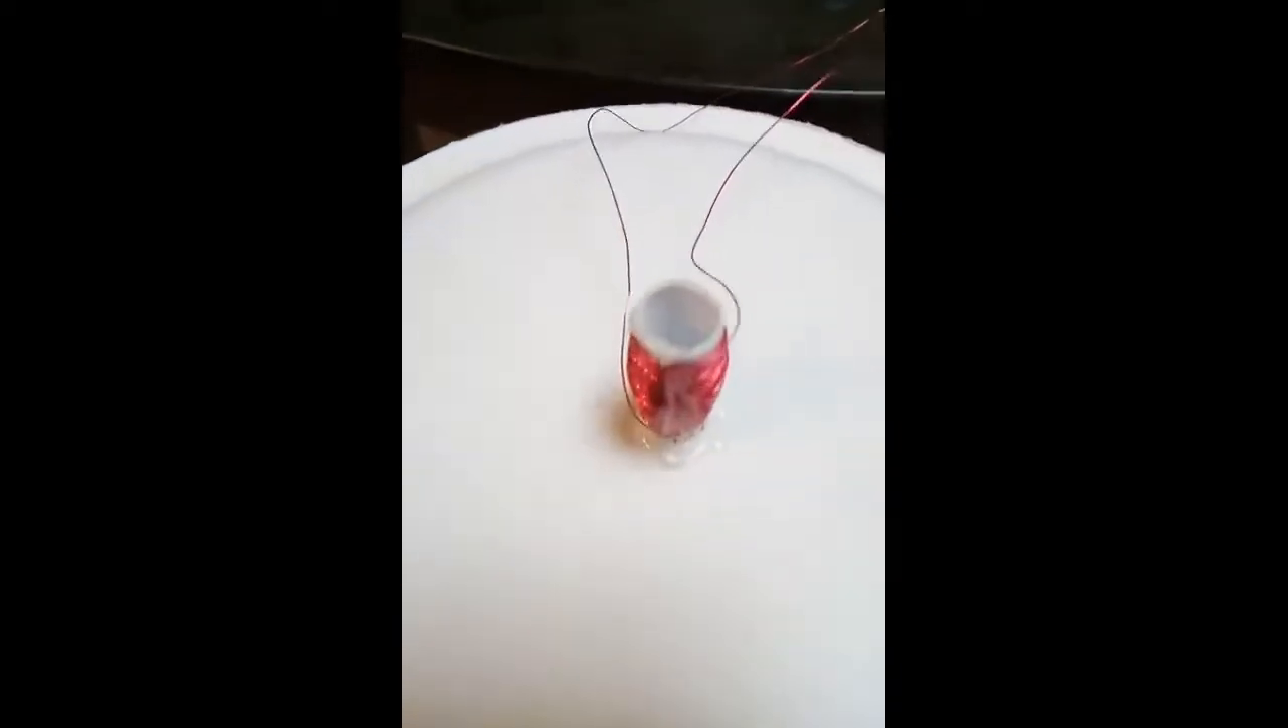I coiled this copper wire around the roll, and then we have two loose ends, and that's been glued to a paper plate.